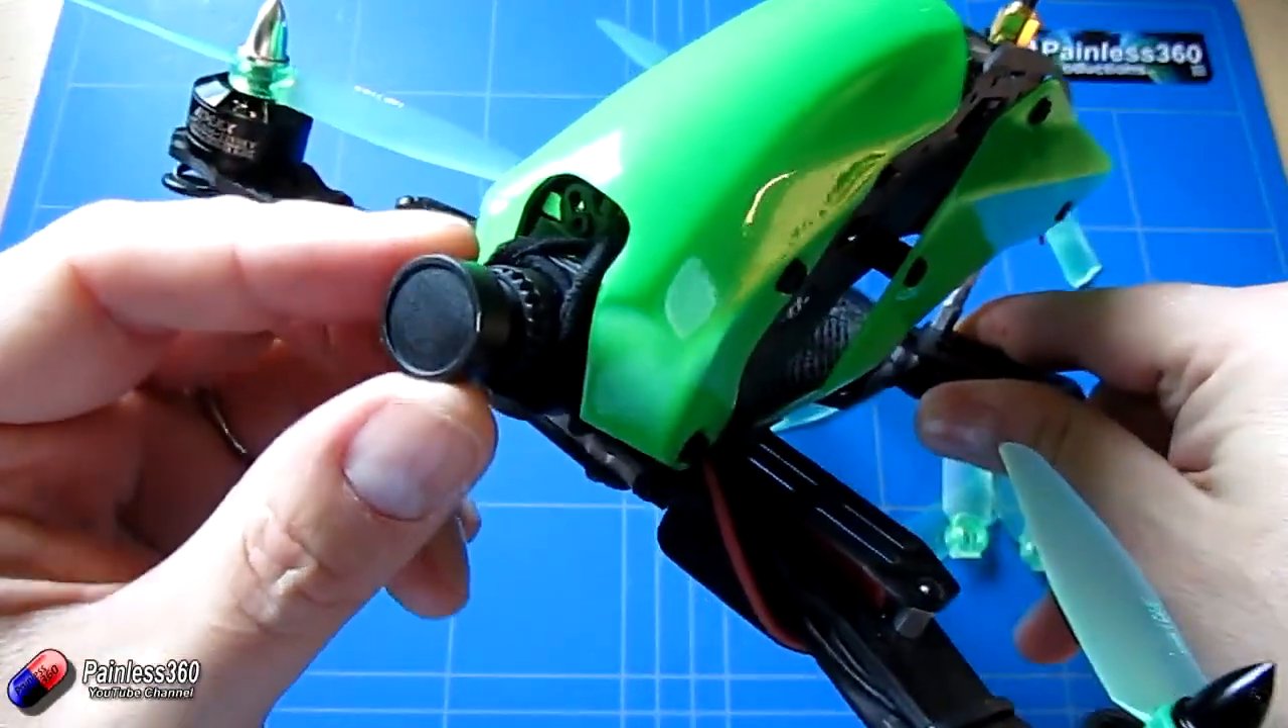As you can see the camera is extremely proud.